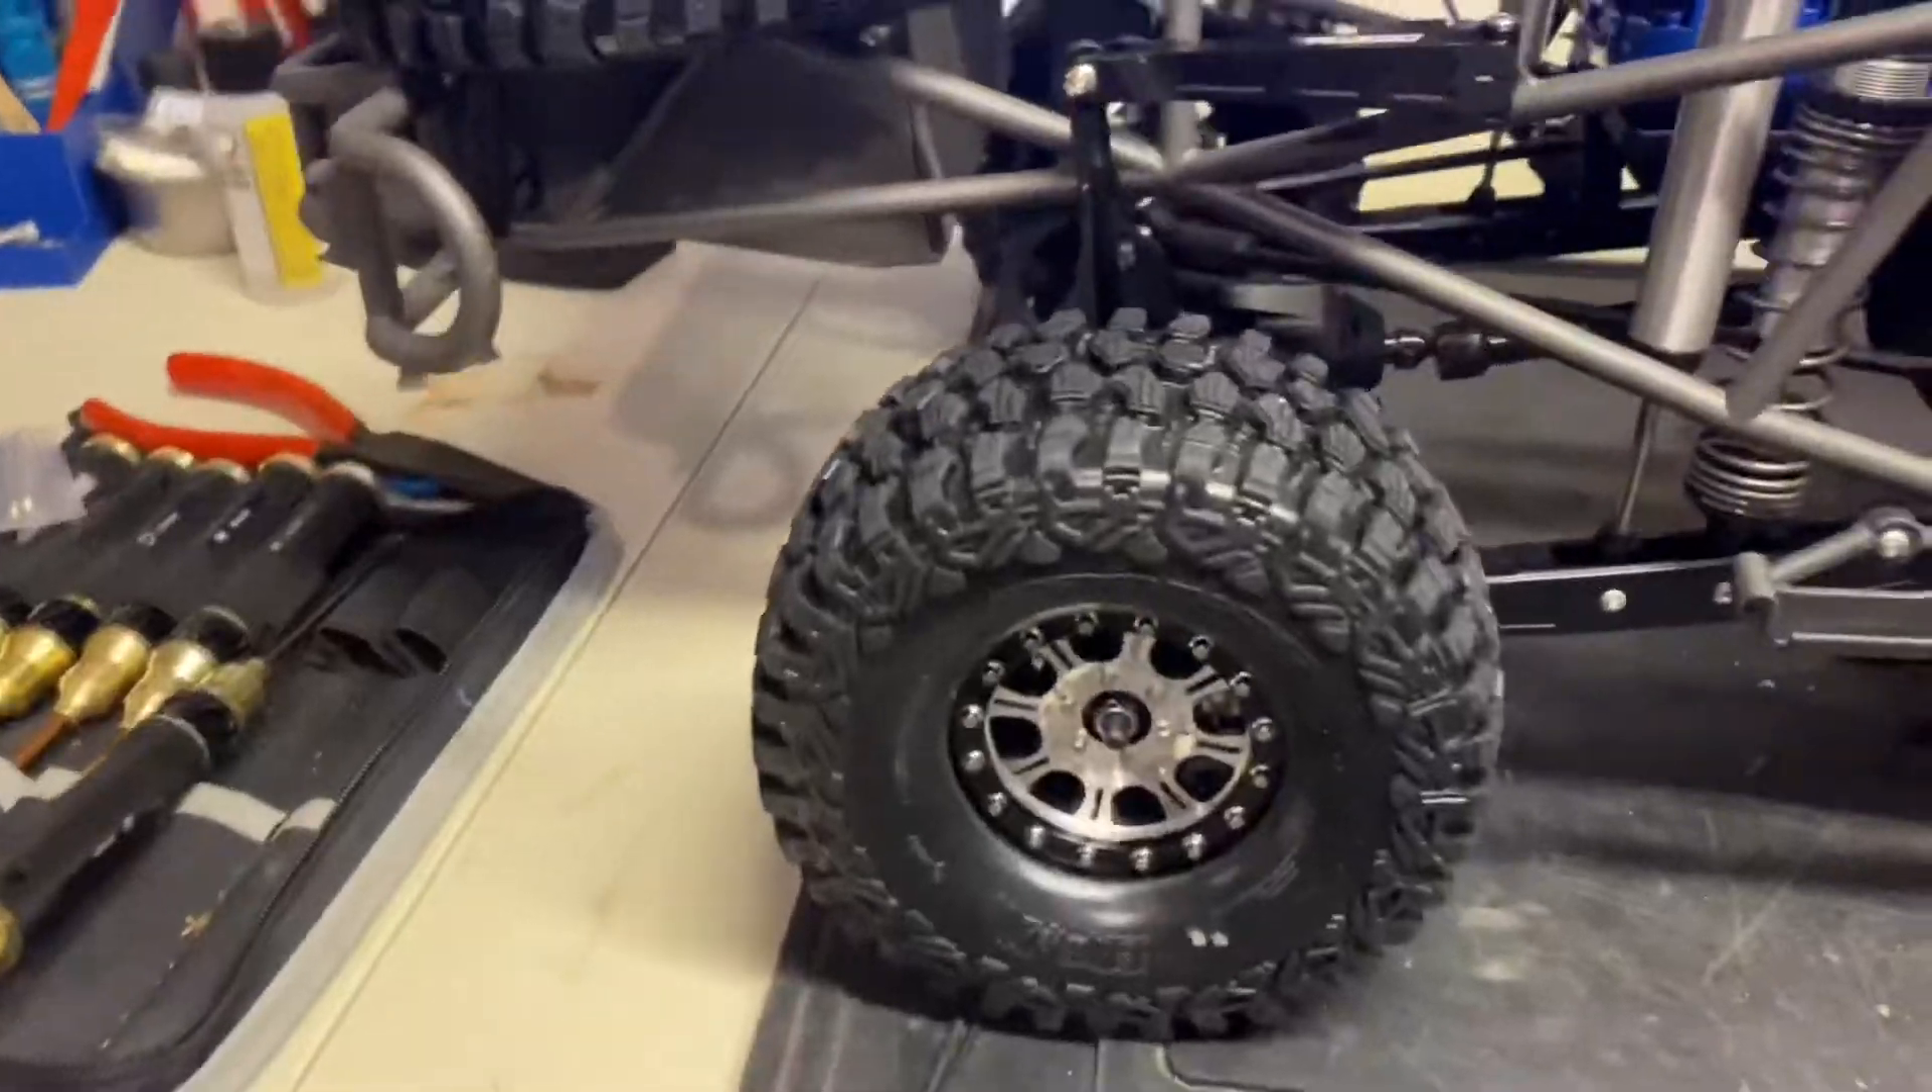I did get the tires mounted on.